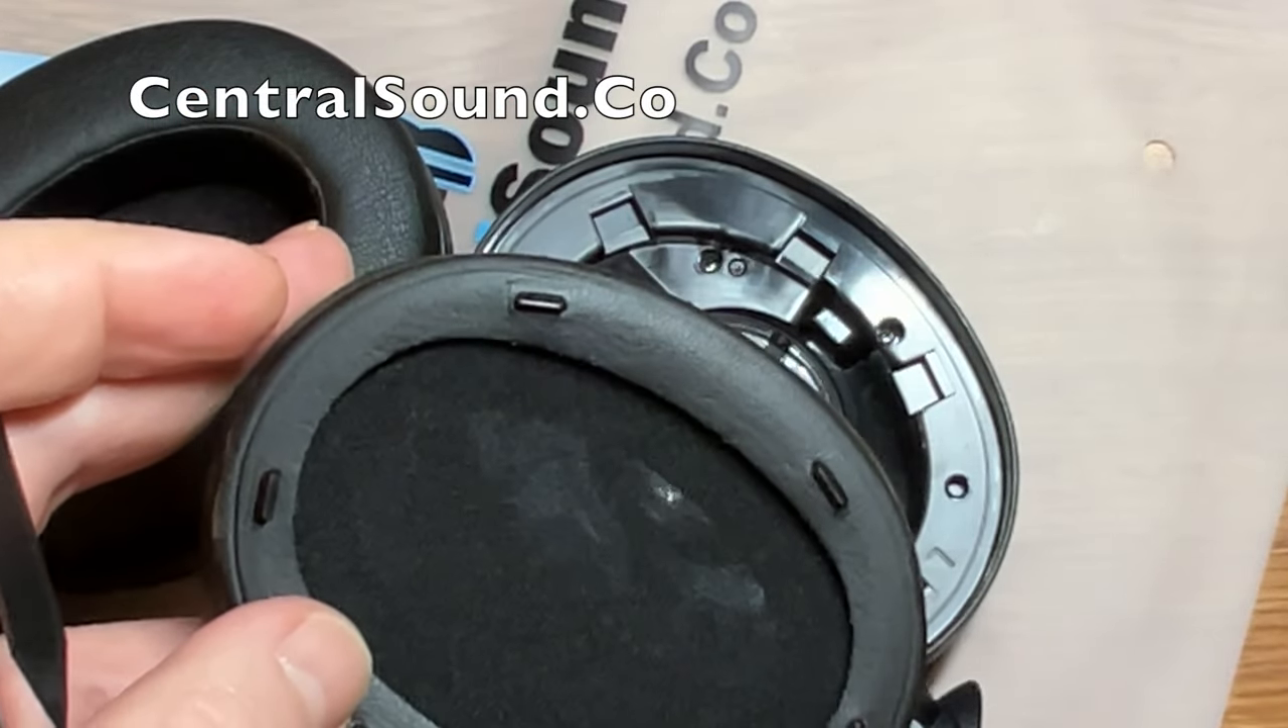Now that the earpad is removed, you can see the plastic clips that were securing the earpad to the earcup.